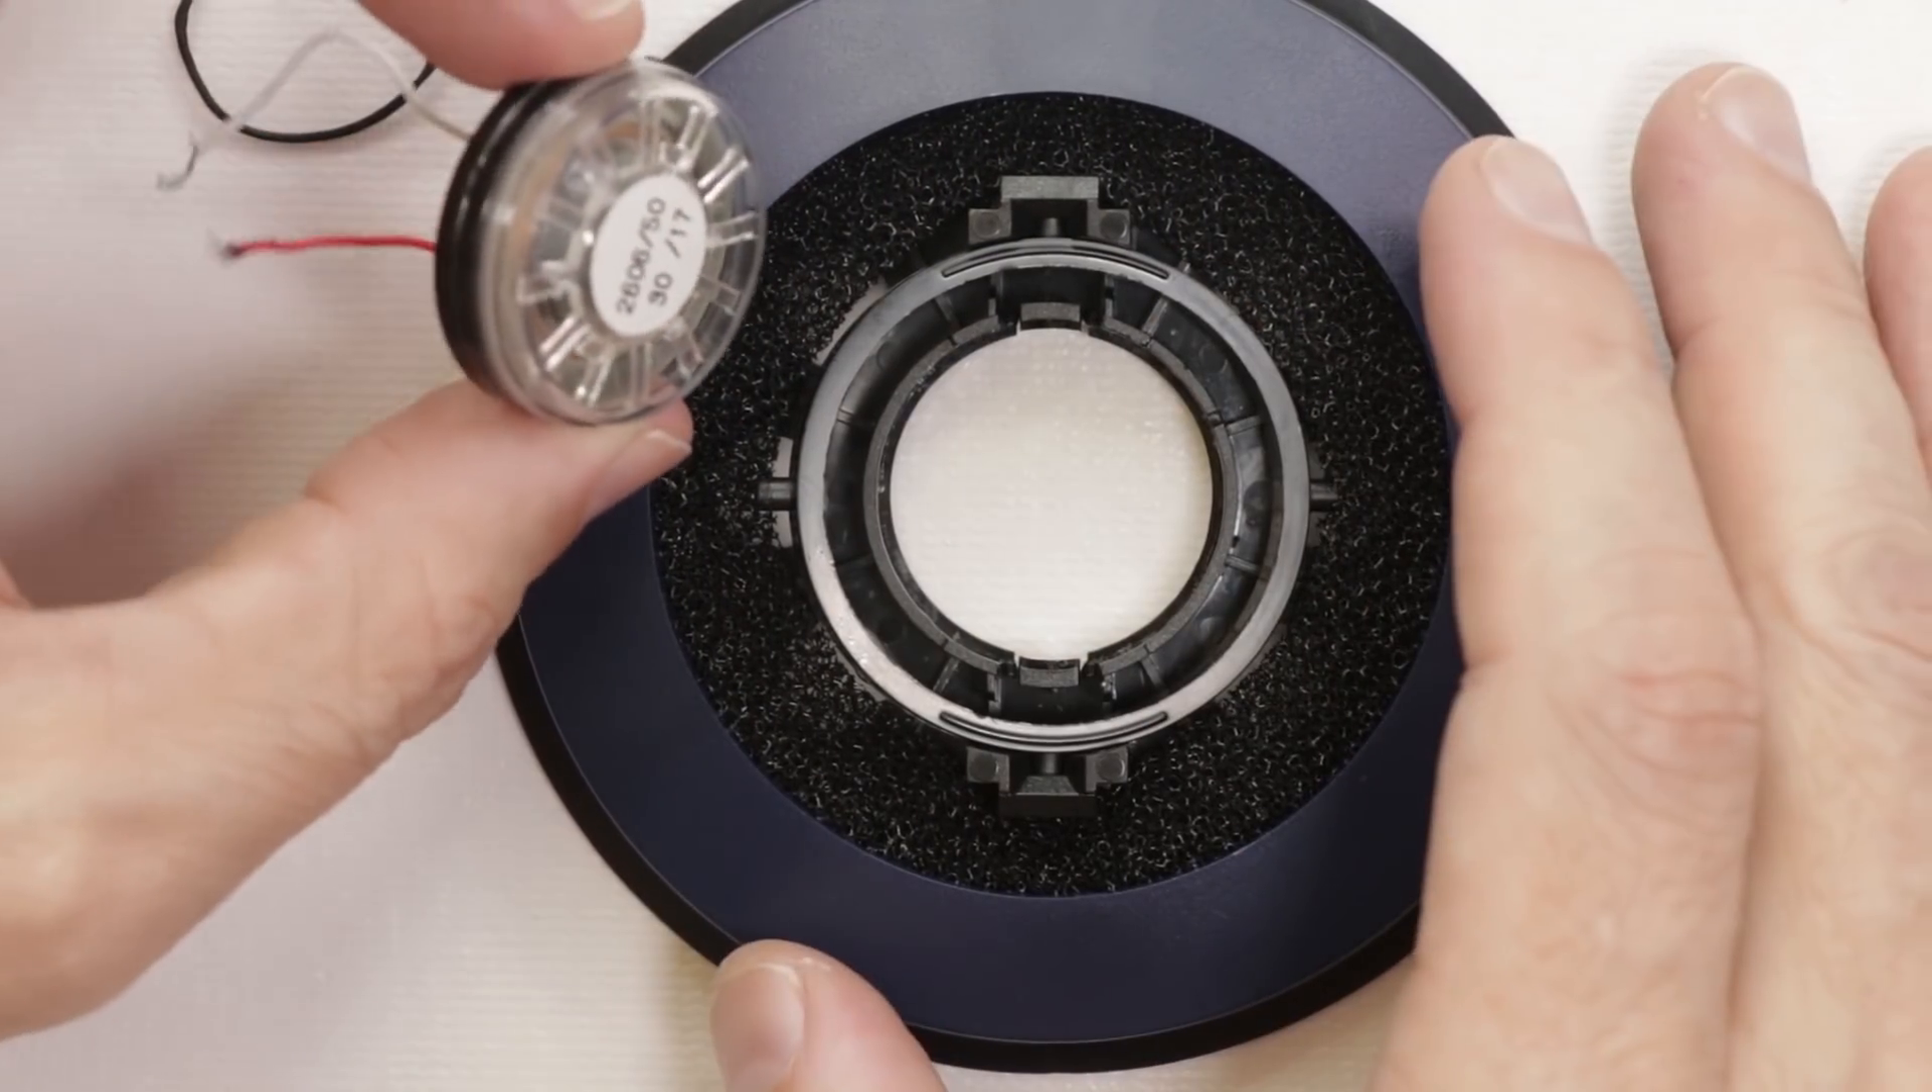And now with the speaker out this is about as far as we're going to go.